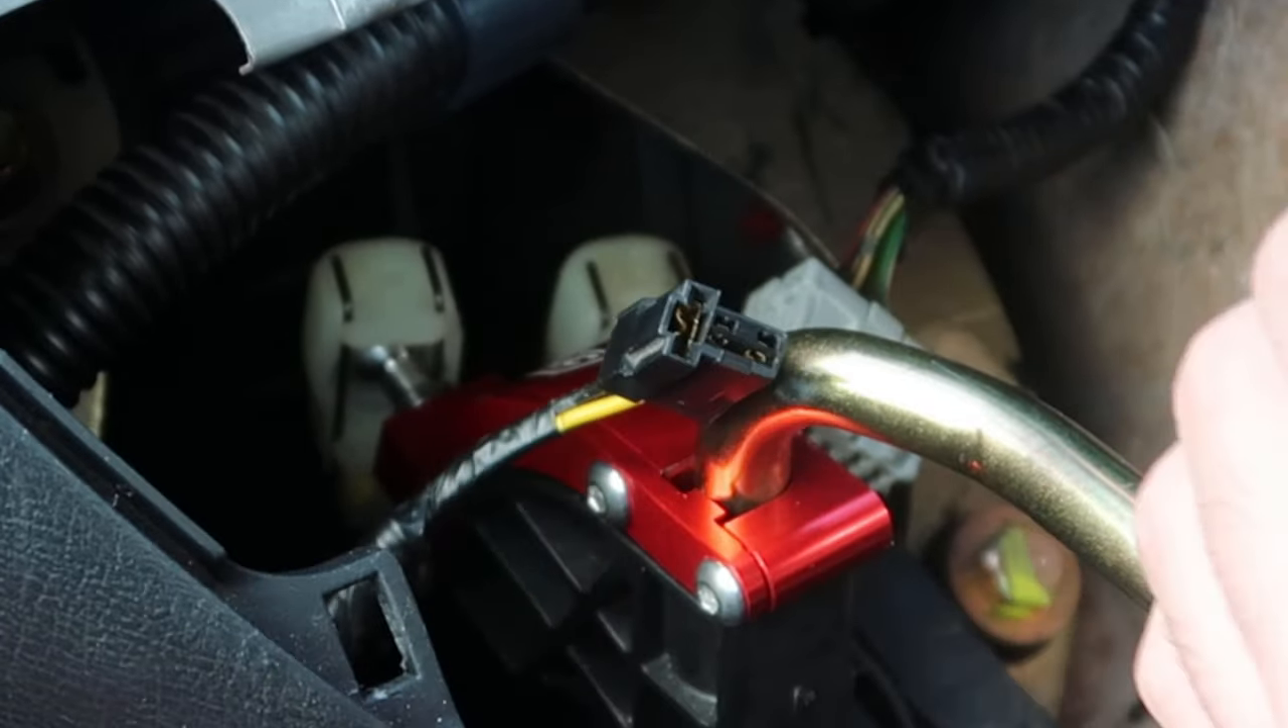Boom here's your short shifter now installed.